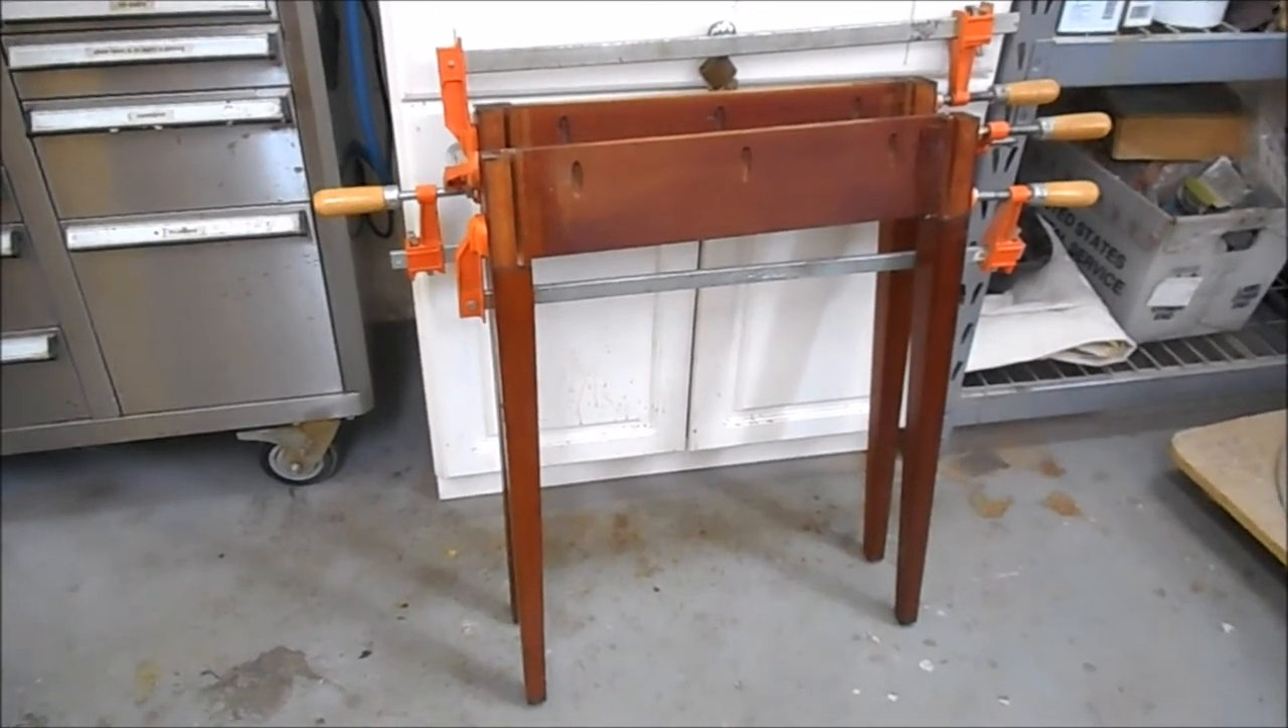I've got the two end leg assemblies glued and clamped up.